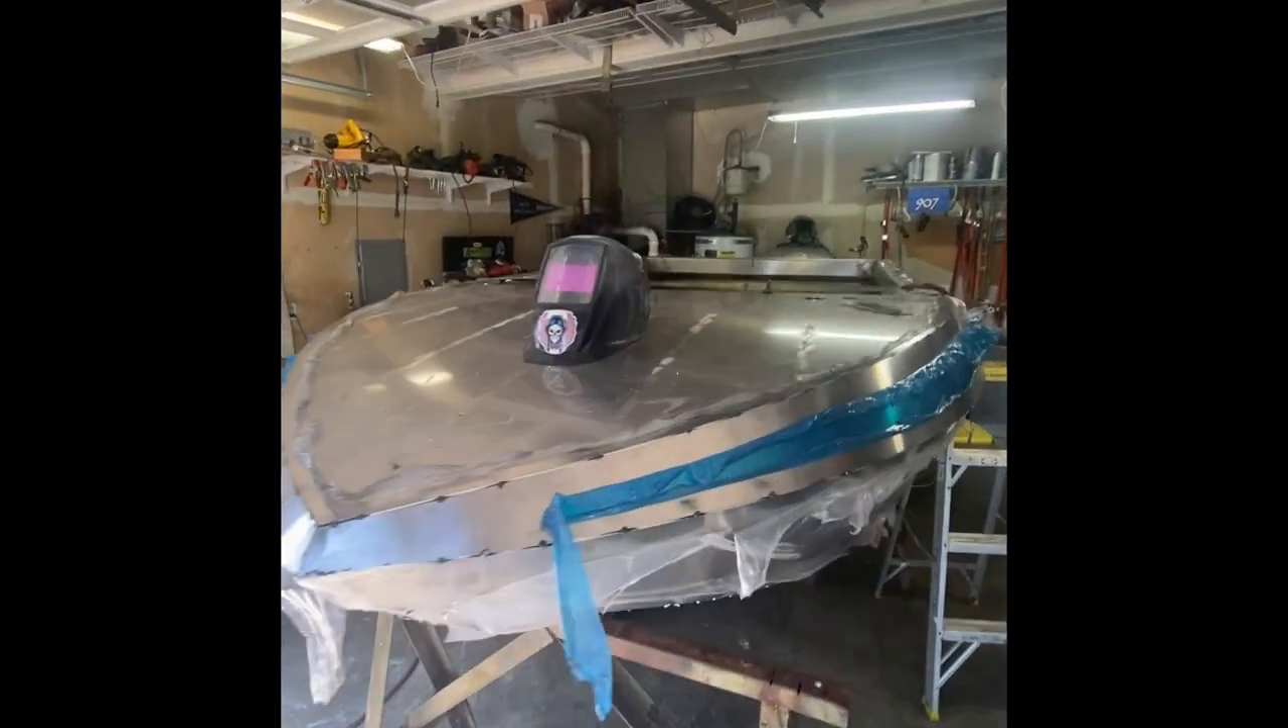Yes folks that is the bow deck on there.